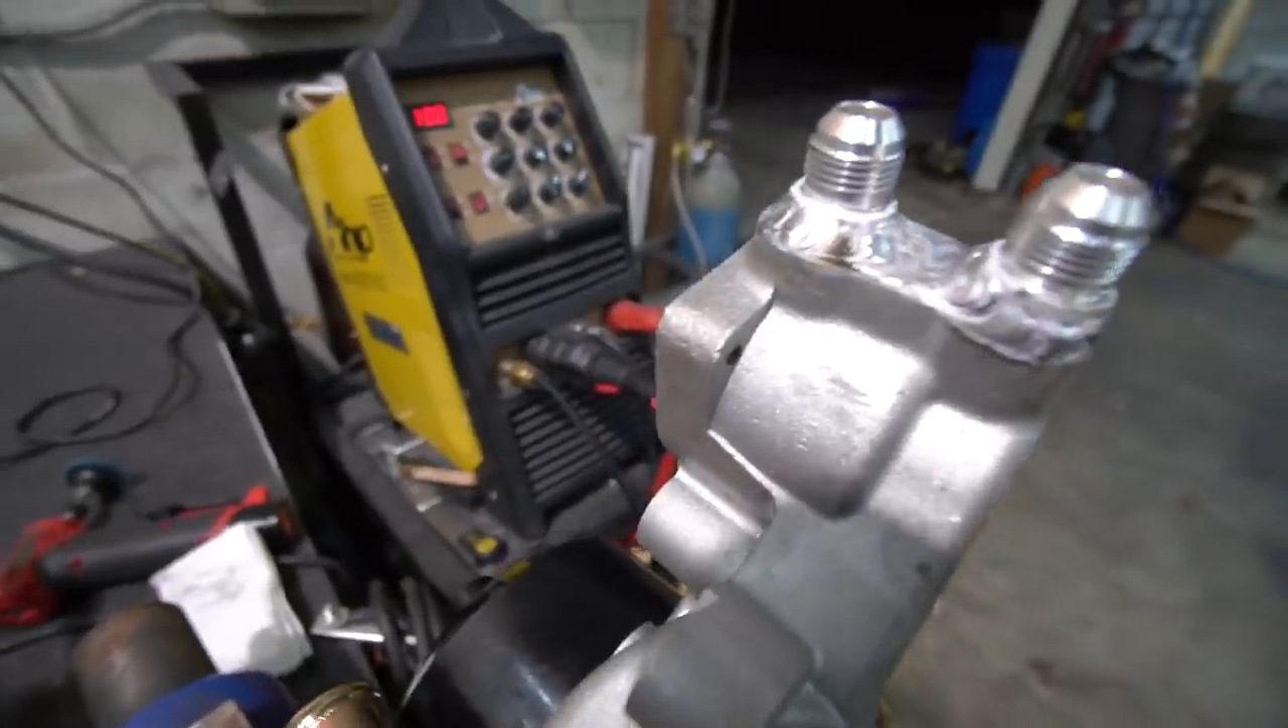I got the fittings welded on. It's kind of funny. The water pump aluminum seemed to weld better than the fitting aluminum, but either way, they're all on. There's no little pinholes or anything to worry about.